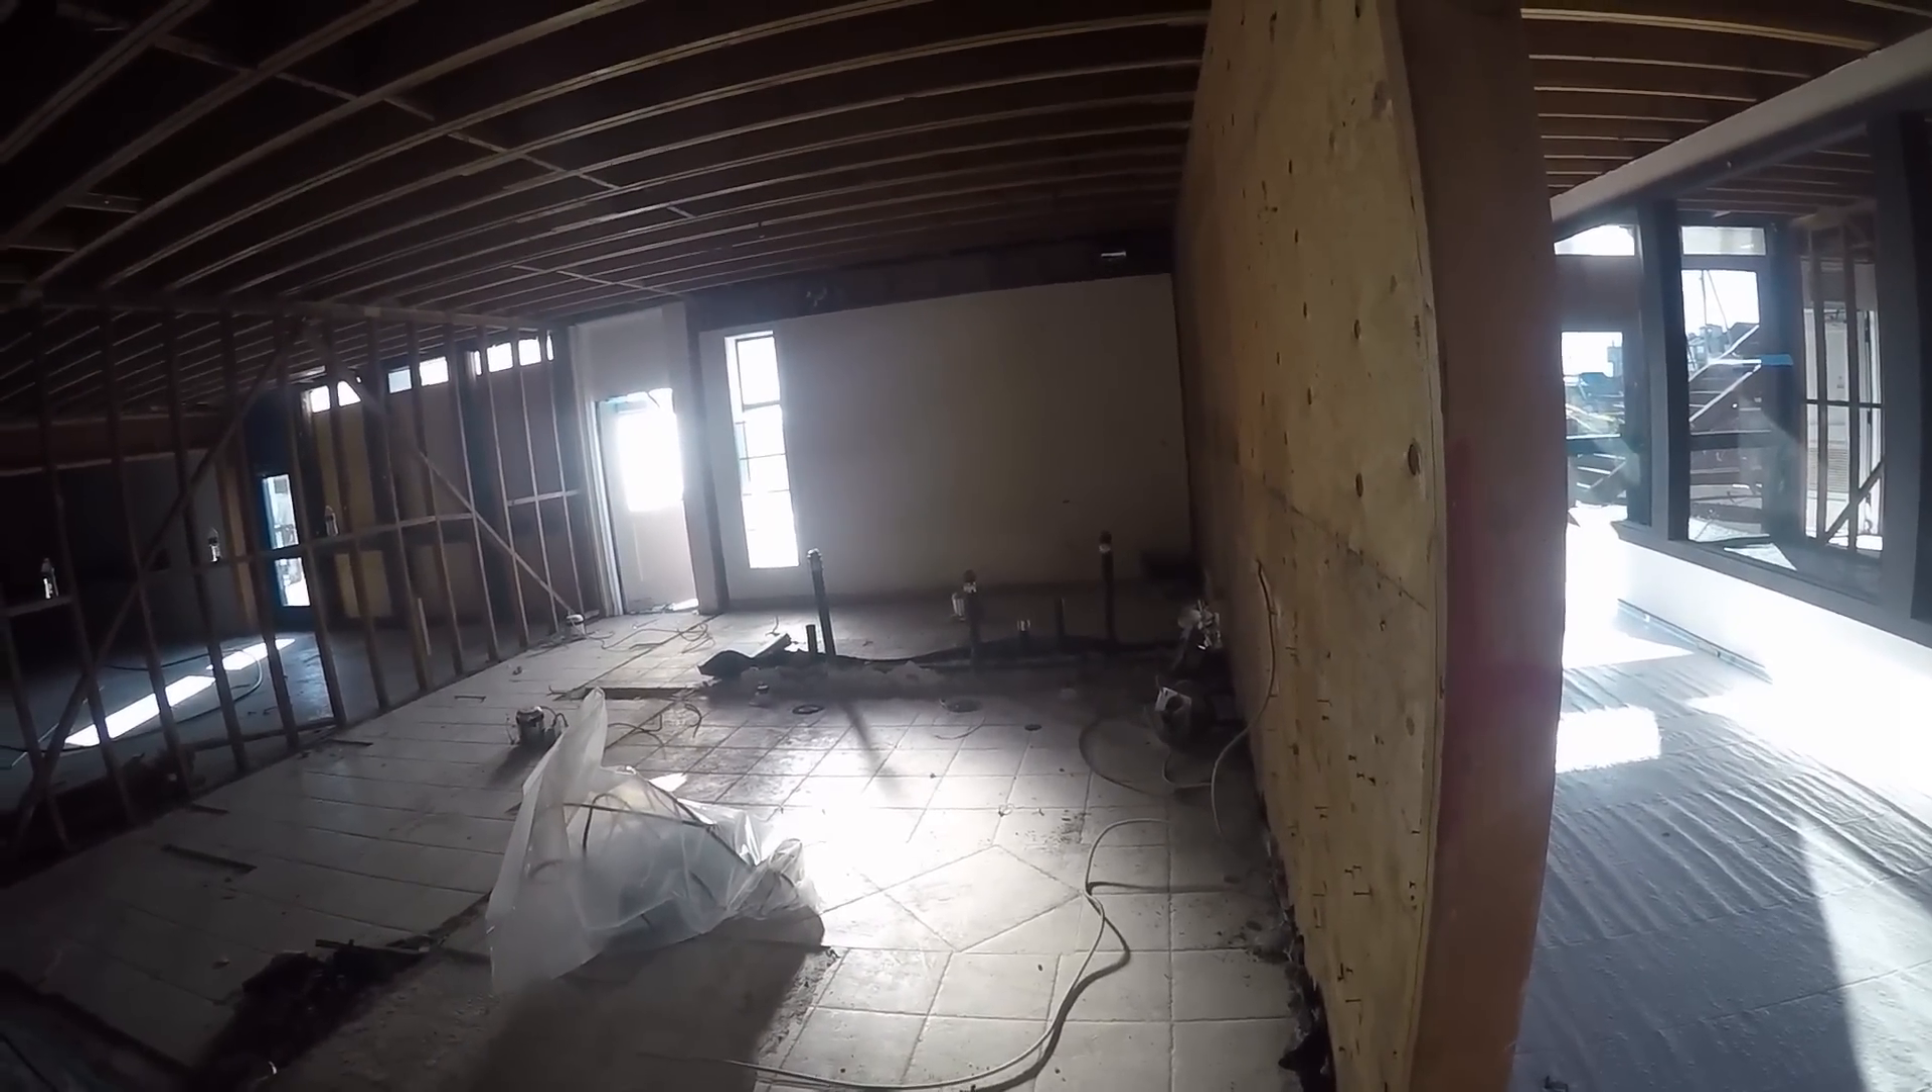So again, all the walls have been torn down. The tiles are going to get ripped up.